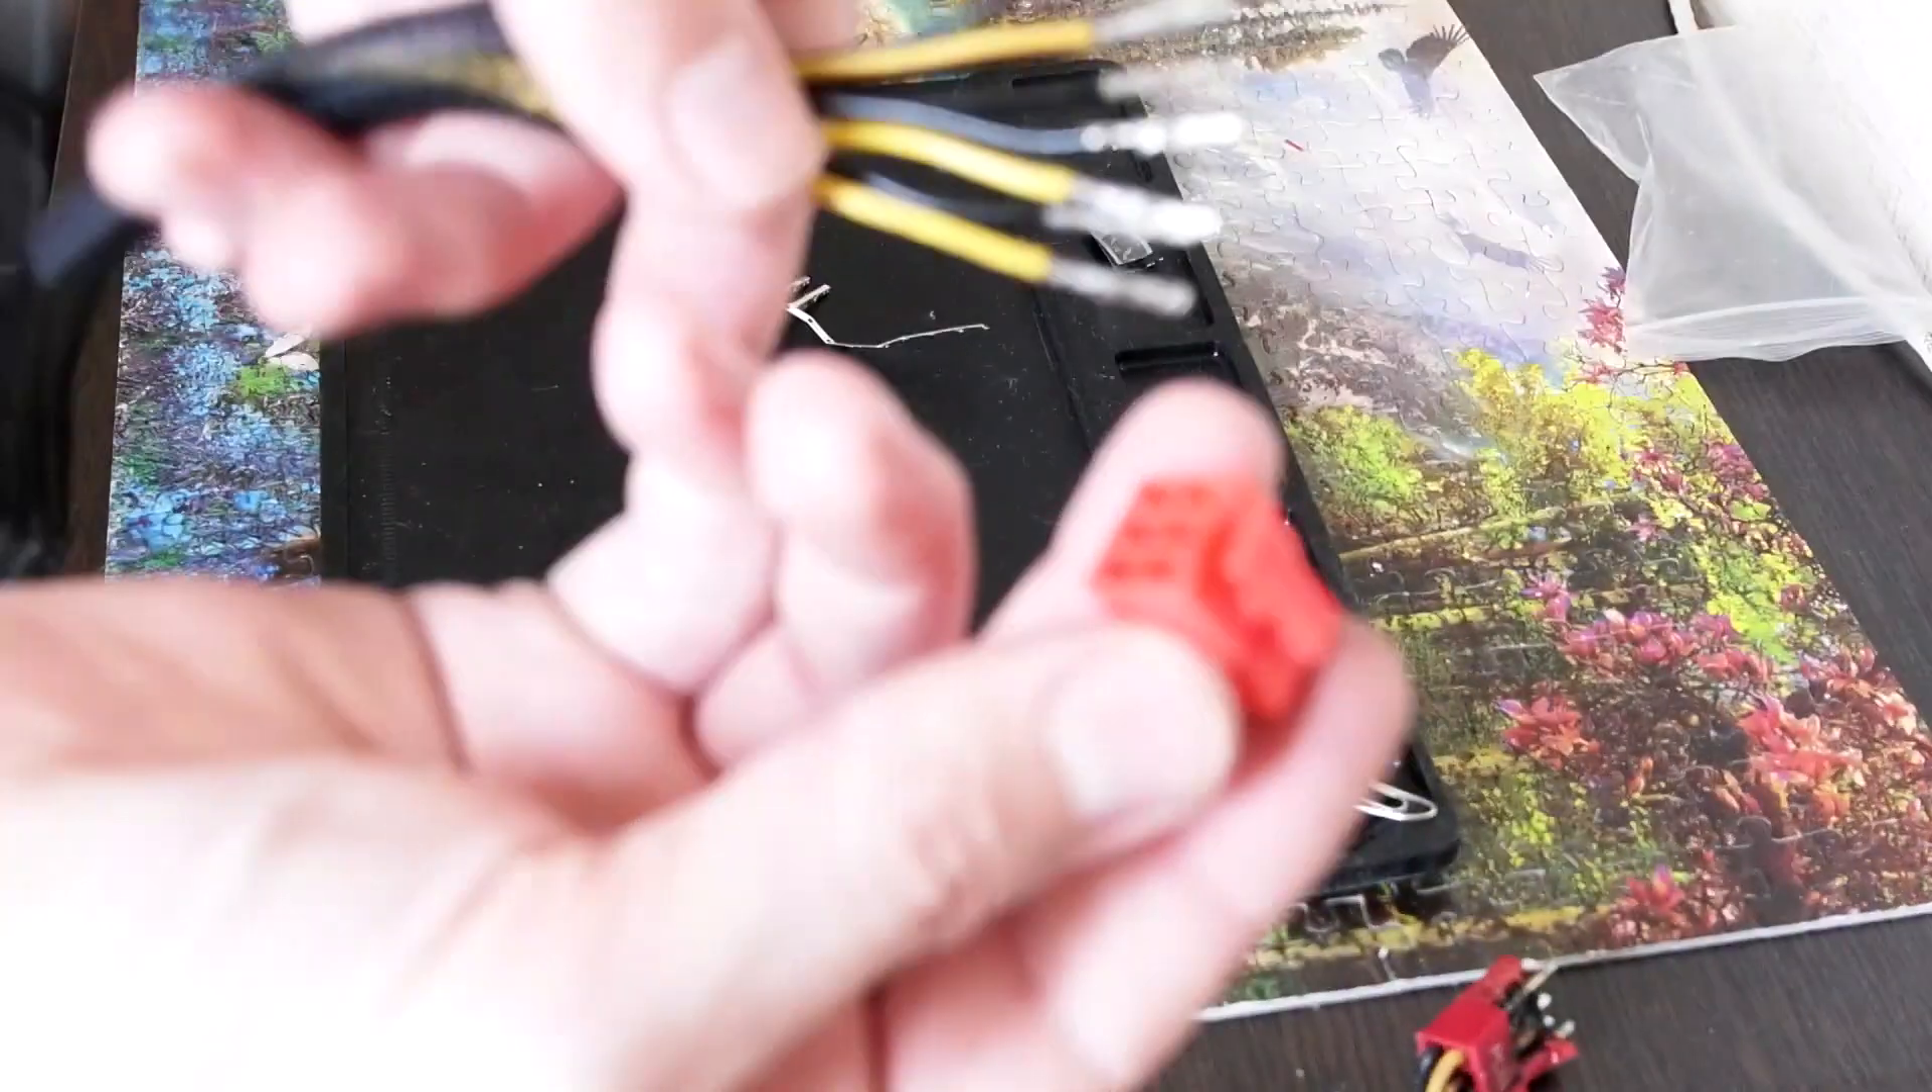Теперь осталось вставить эти контакты в наш разъем.